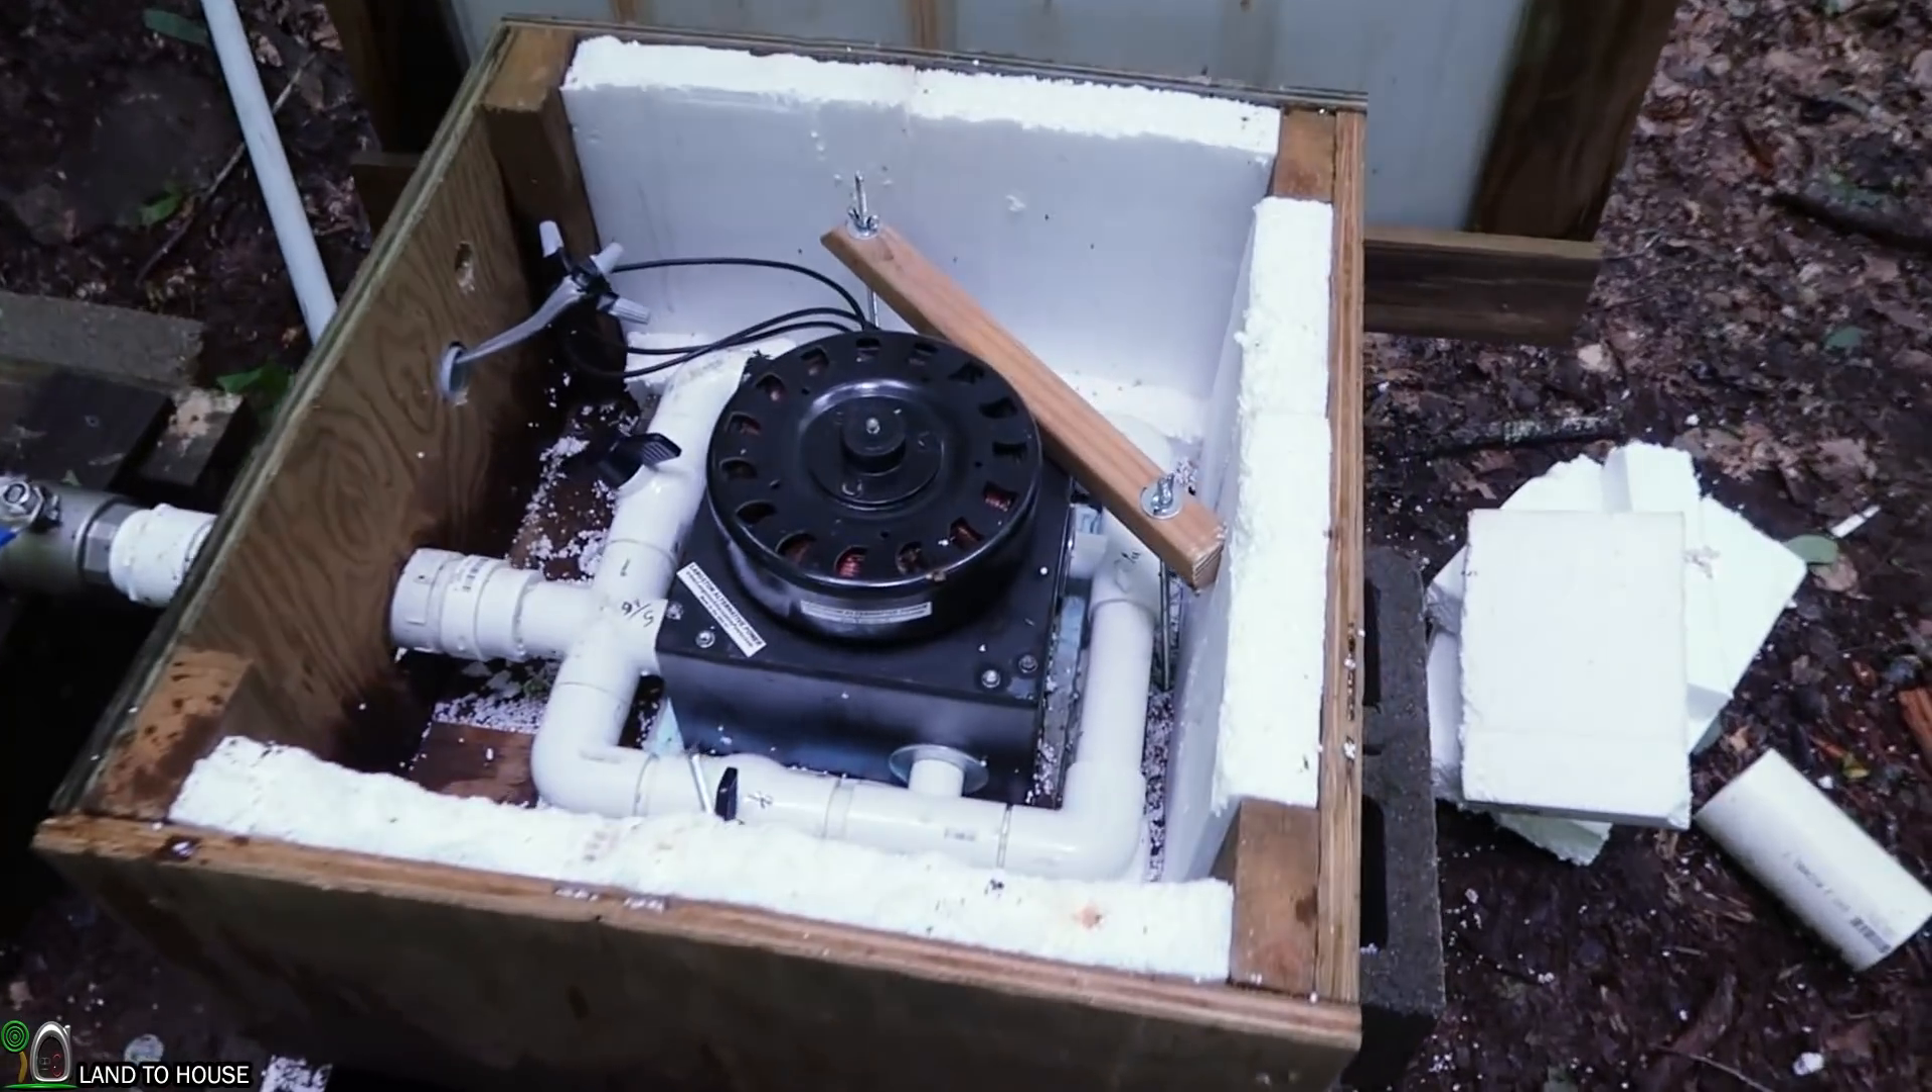The turbine is back in the box and I have the wire here.